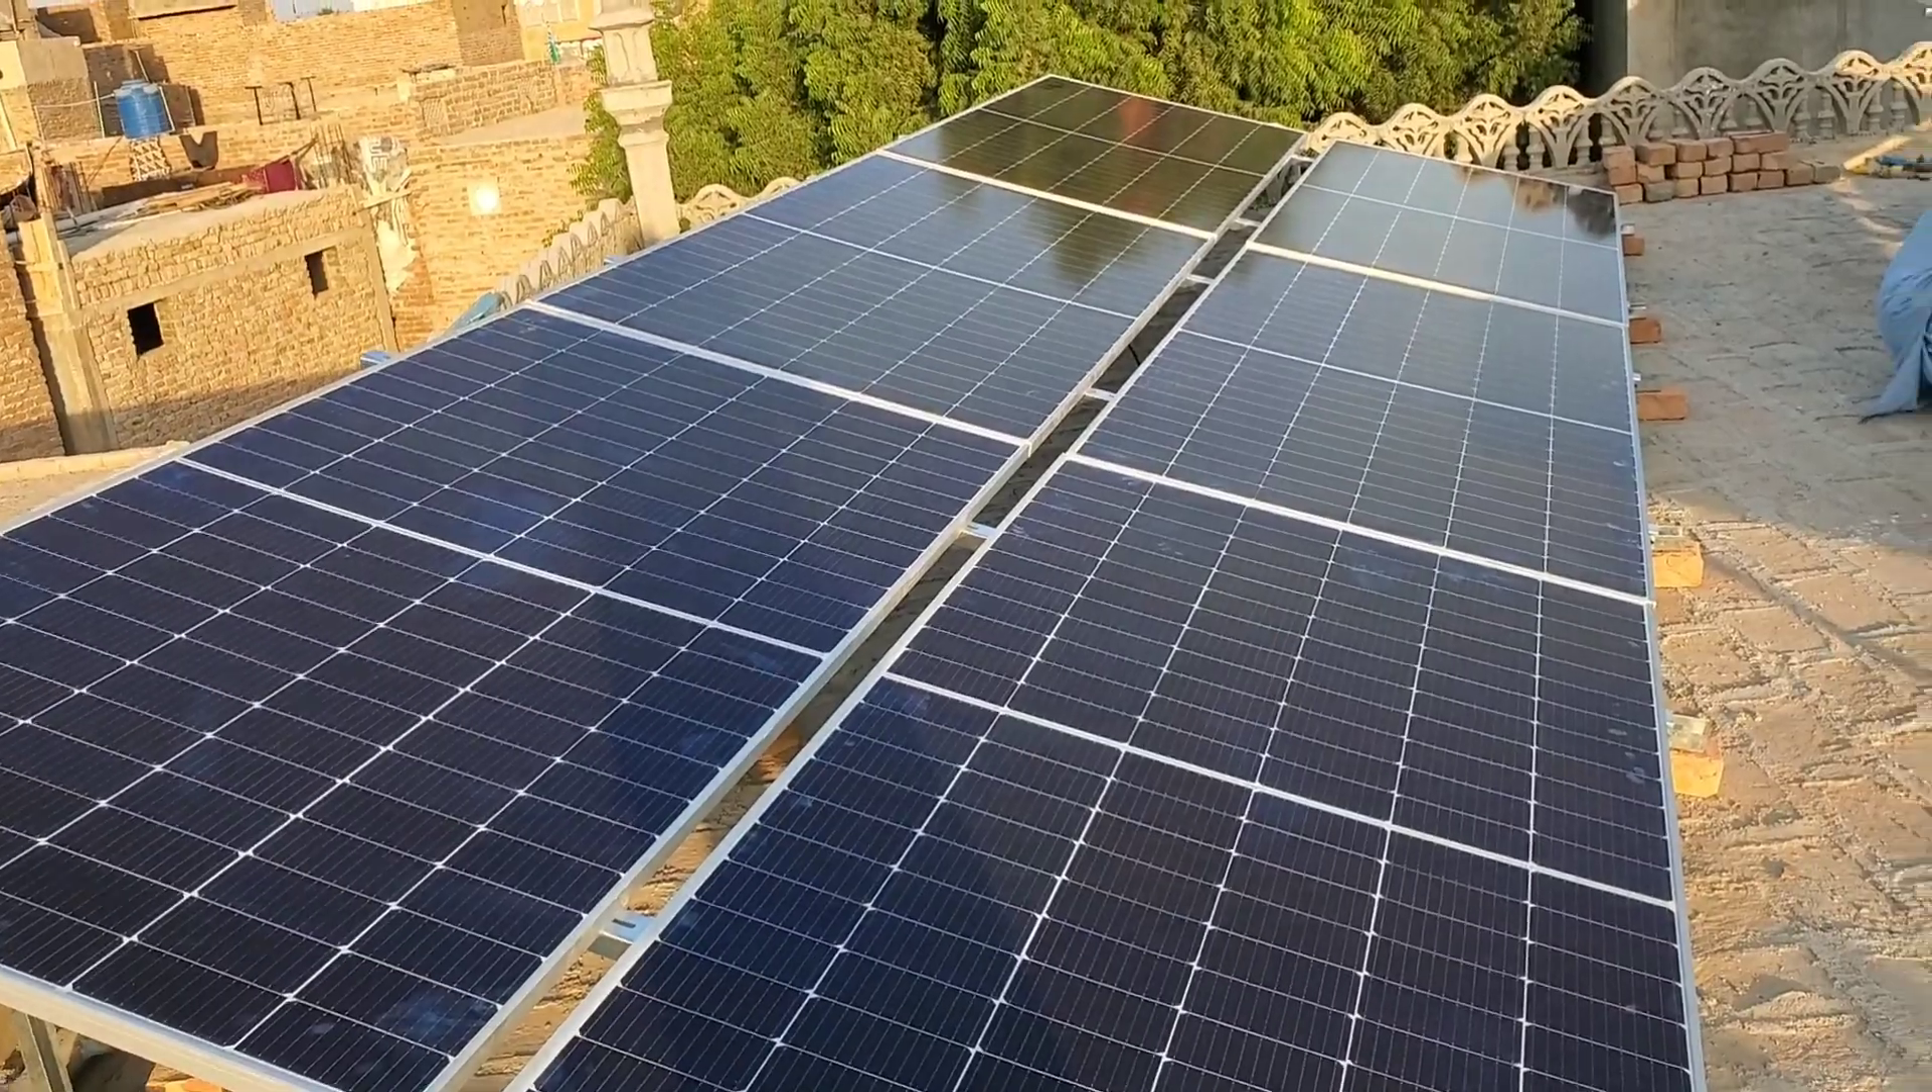اس طرح سے ہم نے یہ پینل لگا چکے ہیں۔